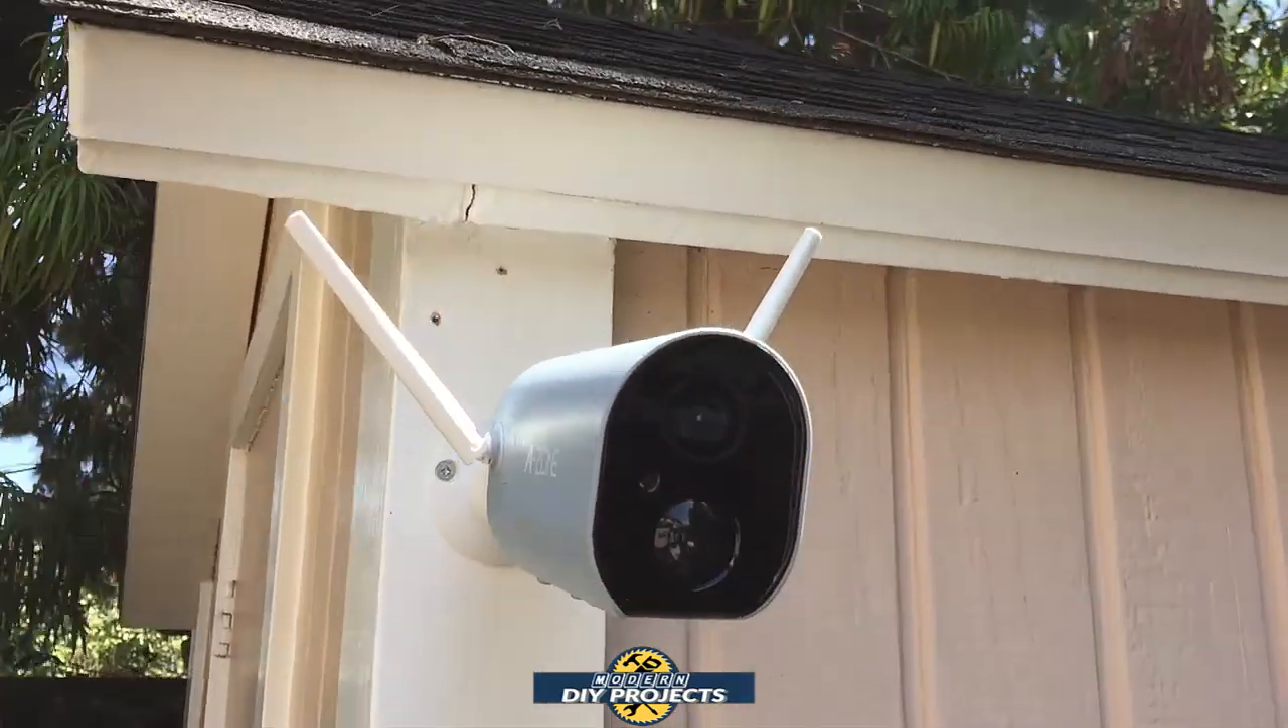That's a shot of the camera fully mounted.